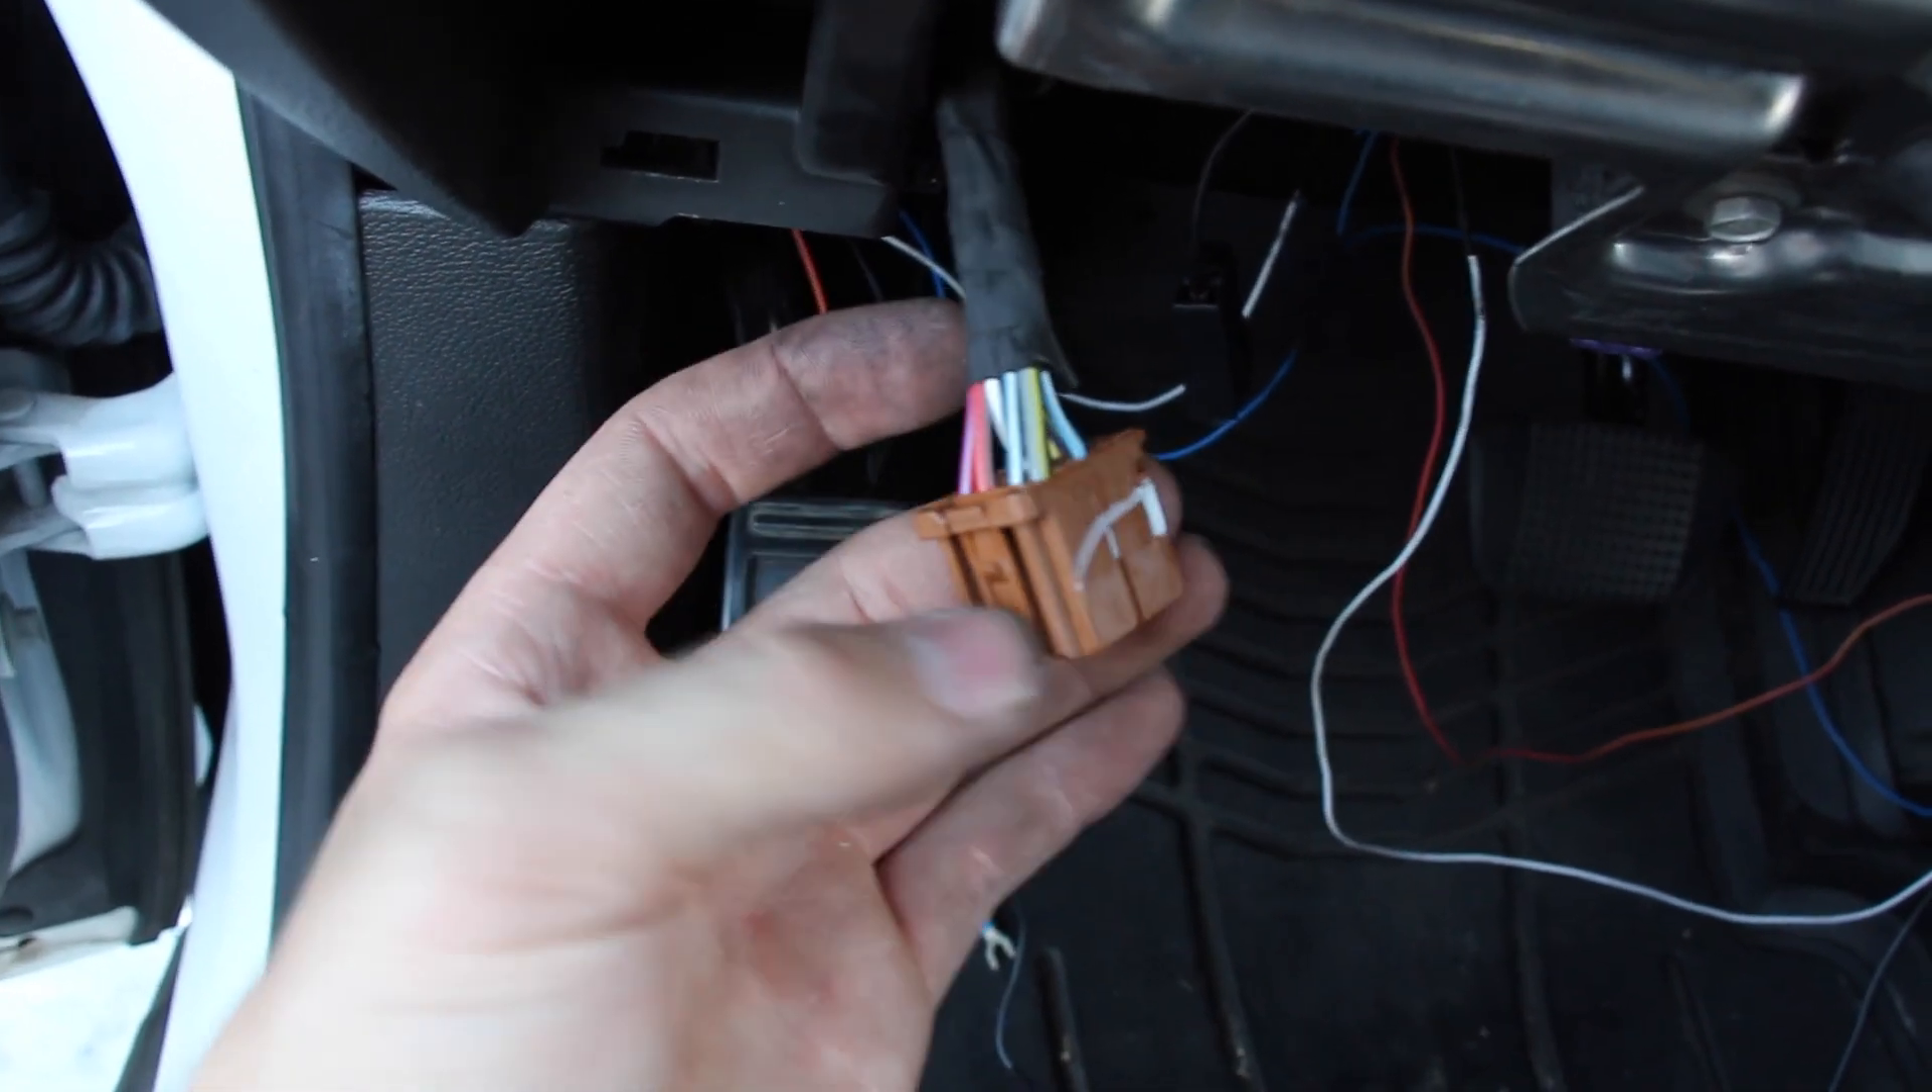The brown plug is the one pretty much in the middle, so I already have it unplugged.